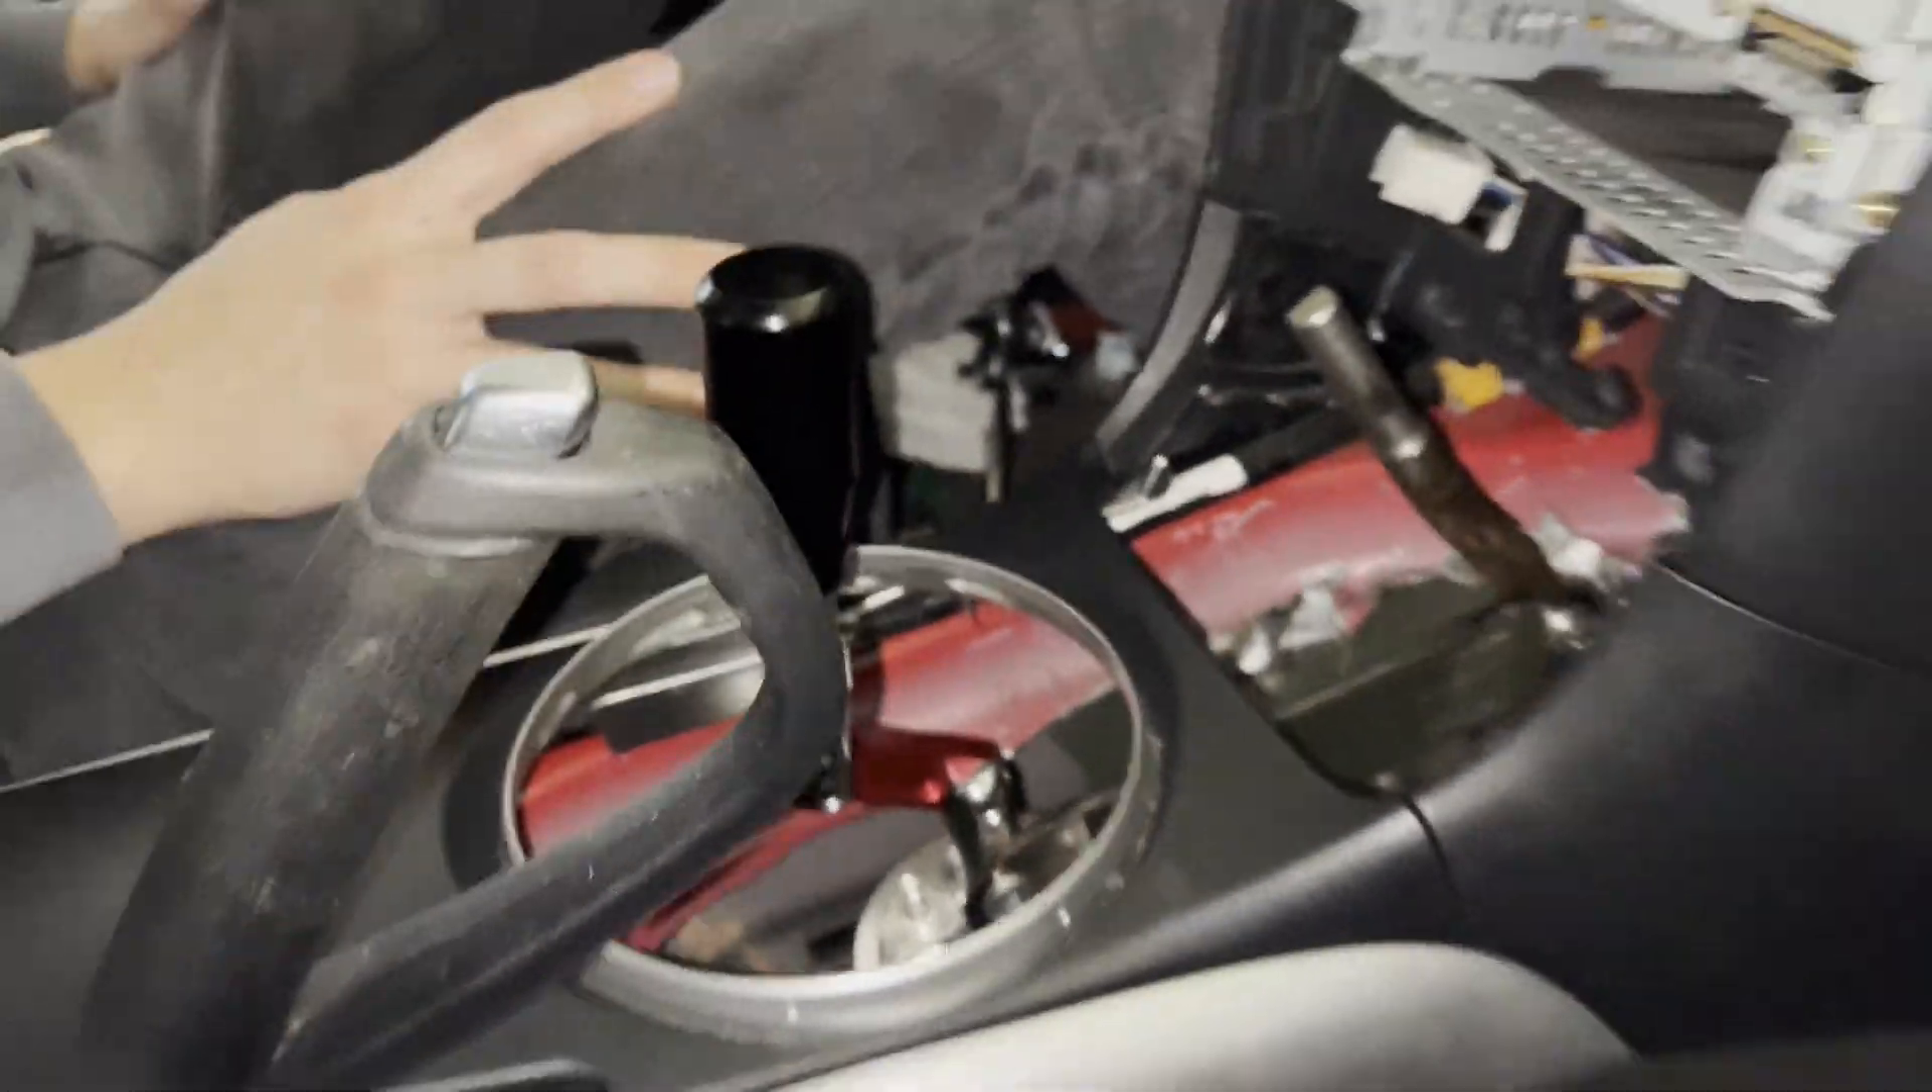We just got the shift knob on.